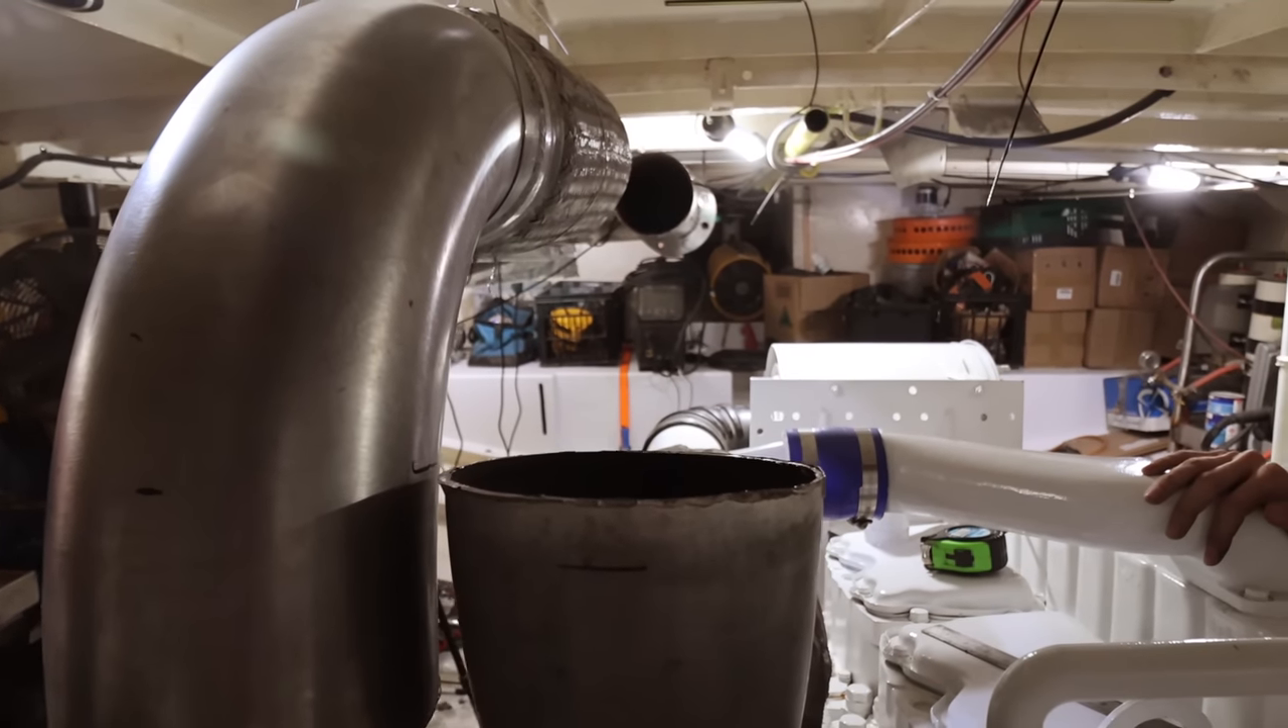So at the moment everything's obviously offset off to one side.